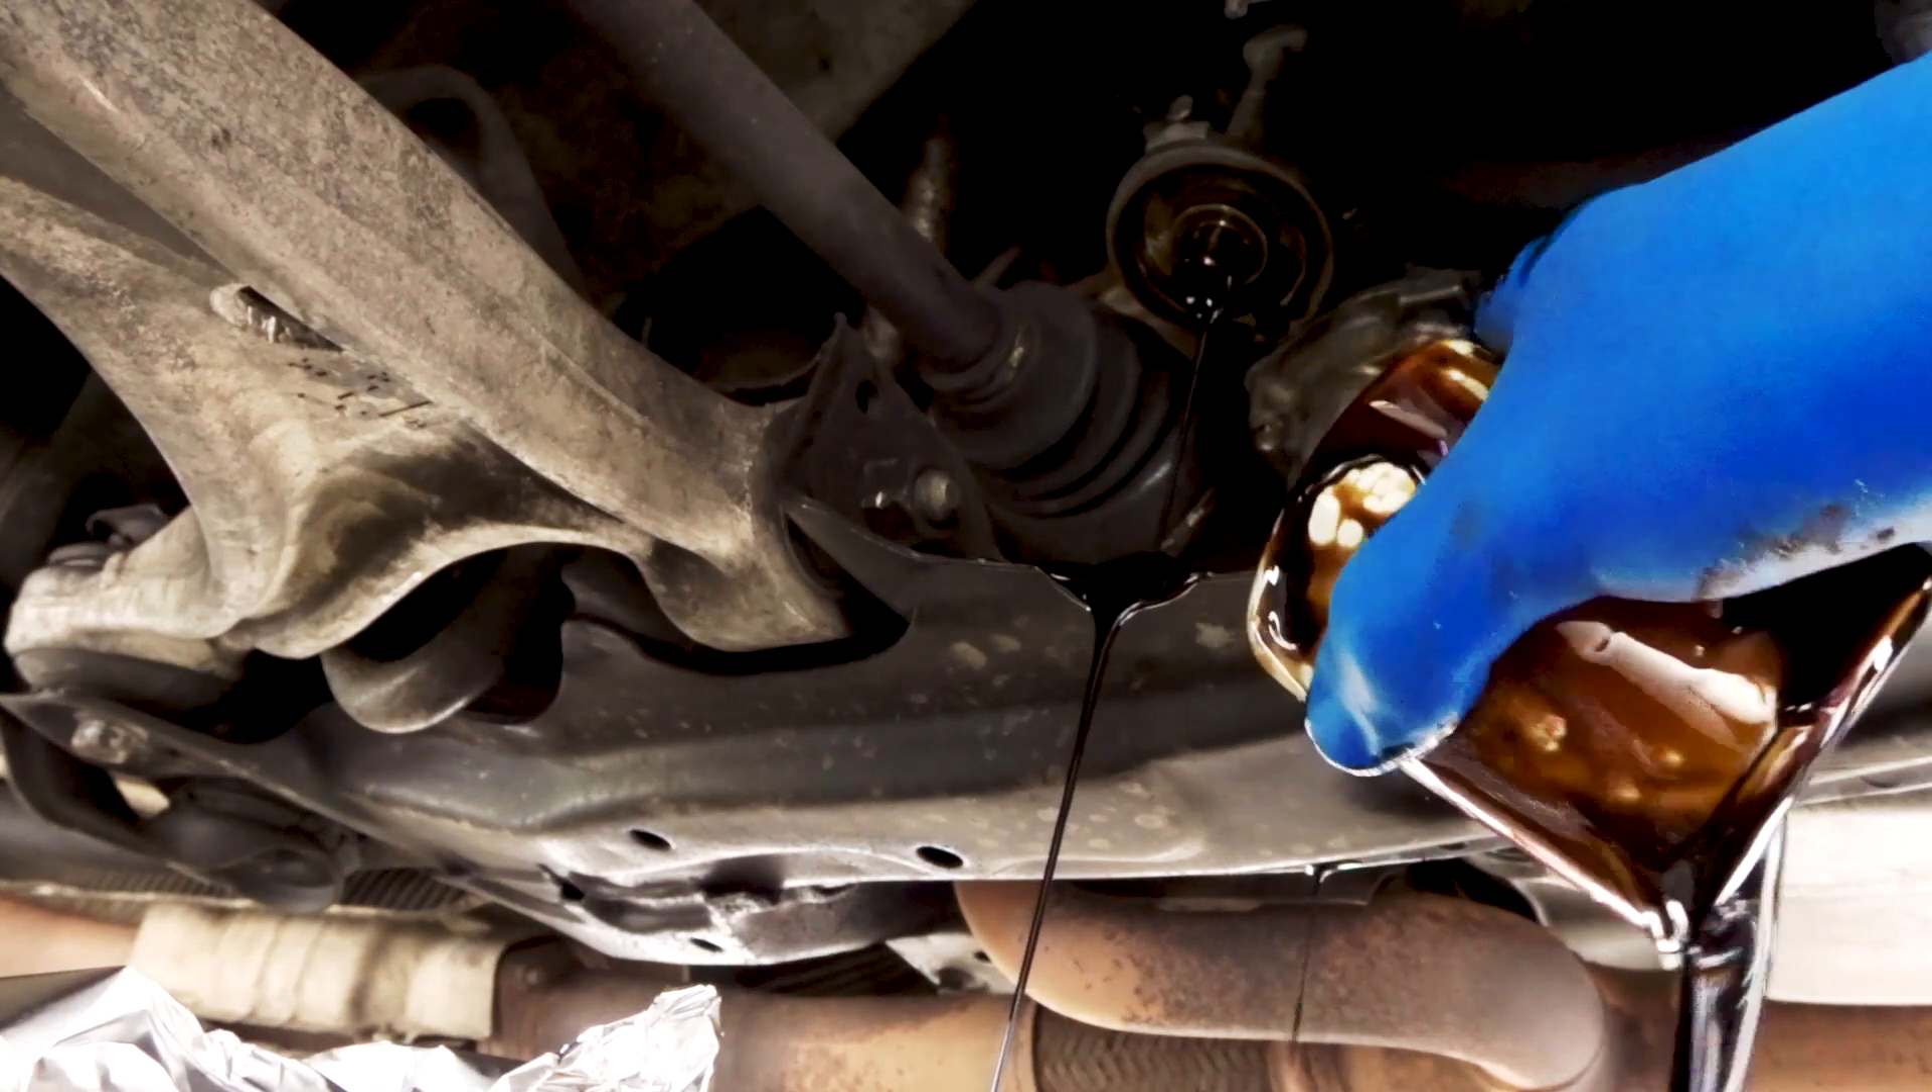So what I'm gonna do is pull this filter all the way off now. It's very slippery. It's off now.